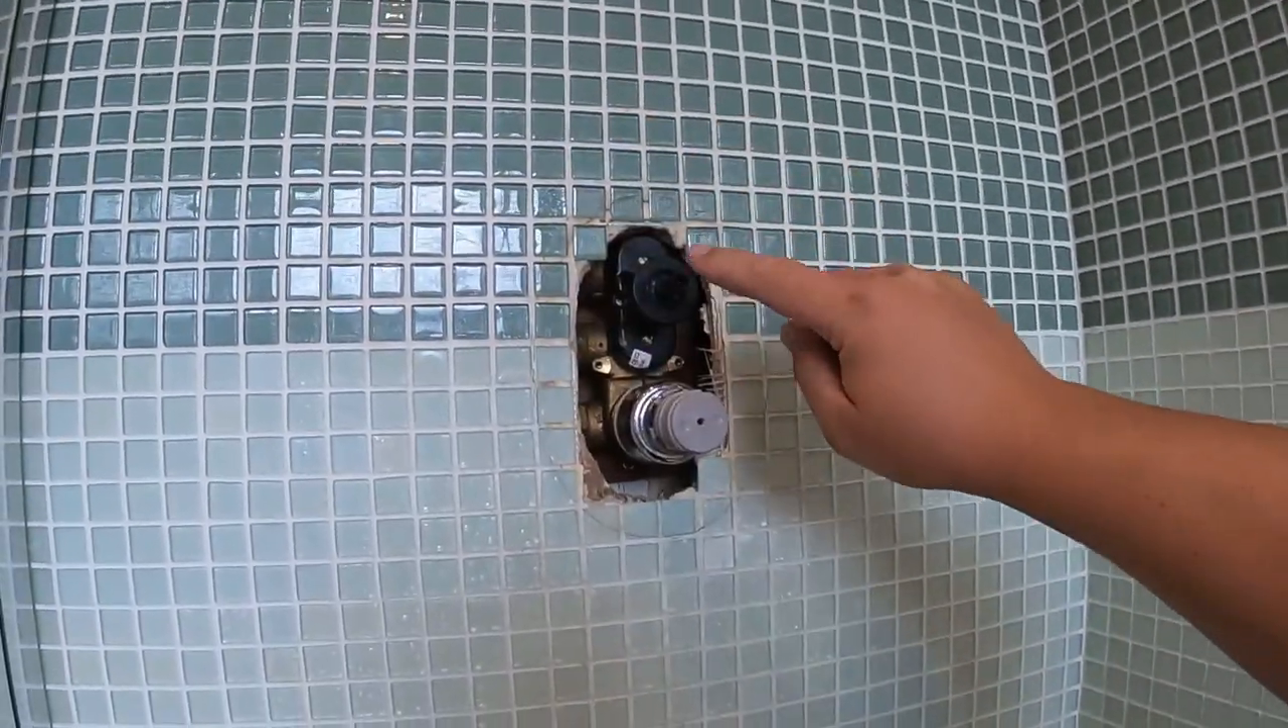So, that's the front of it made up, all it needs now is the shroud on, and the two control knobs.